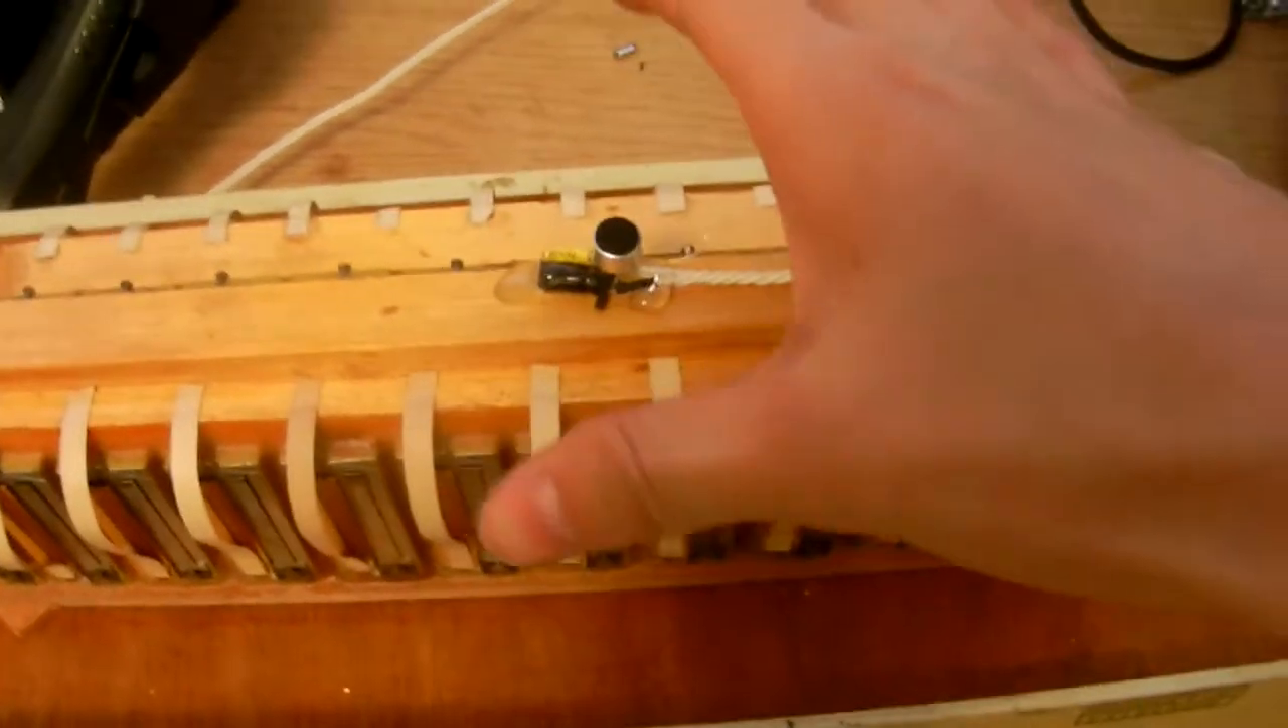The main part is this microphone is now set in here.